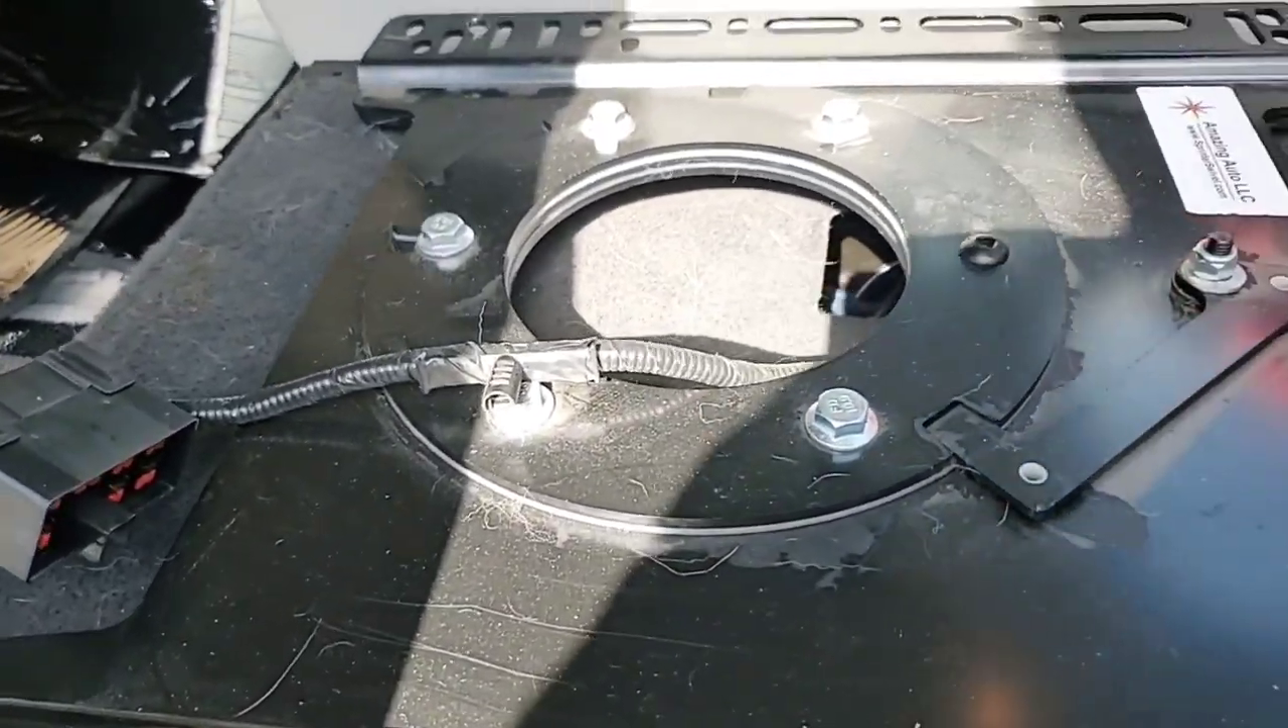So the seats off now I just got to remove the swivel plate.